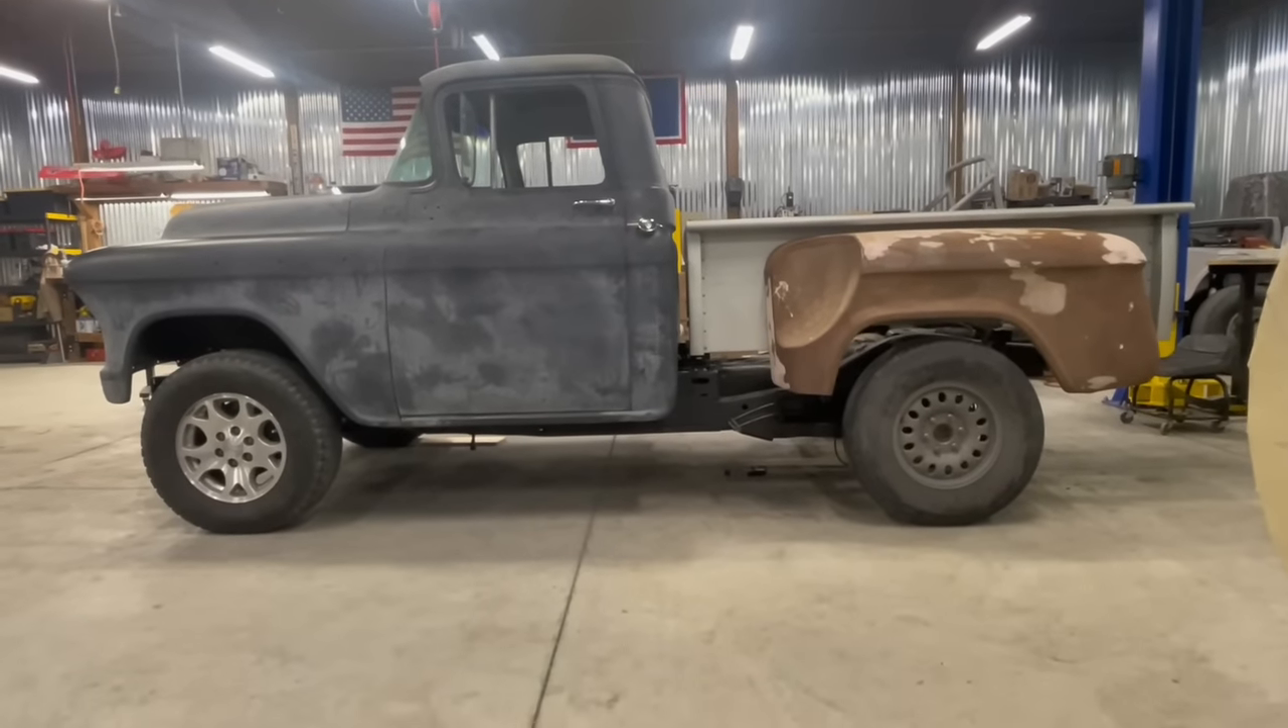The wheel wells are lined up pretty nicely, front and rear.